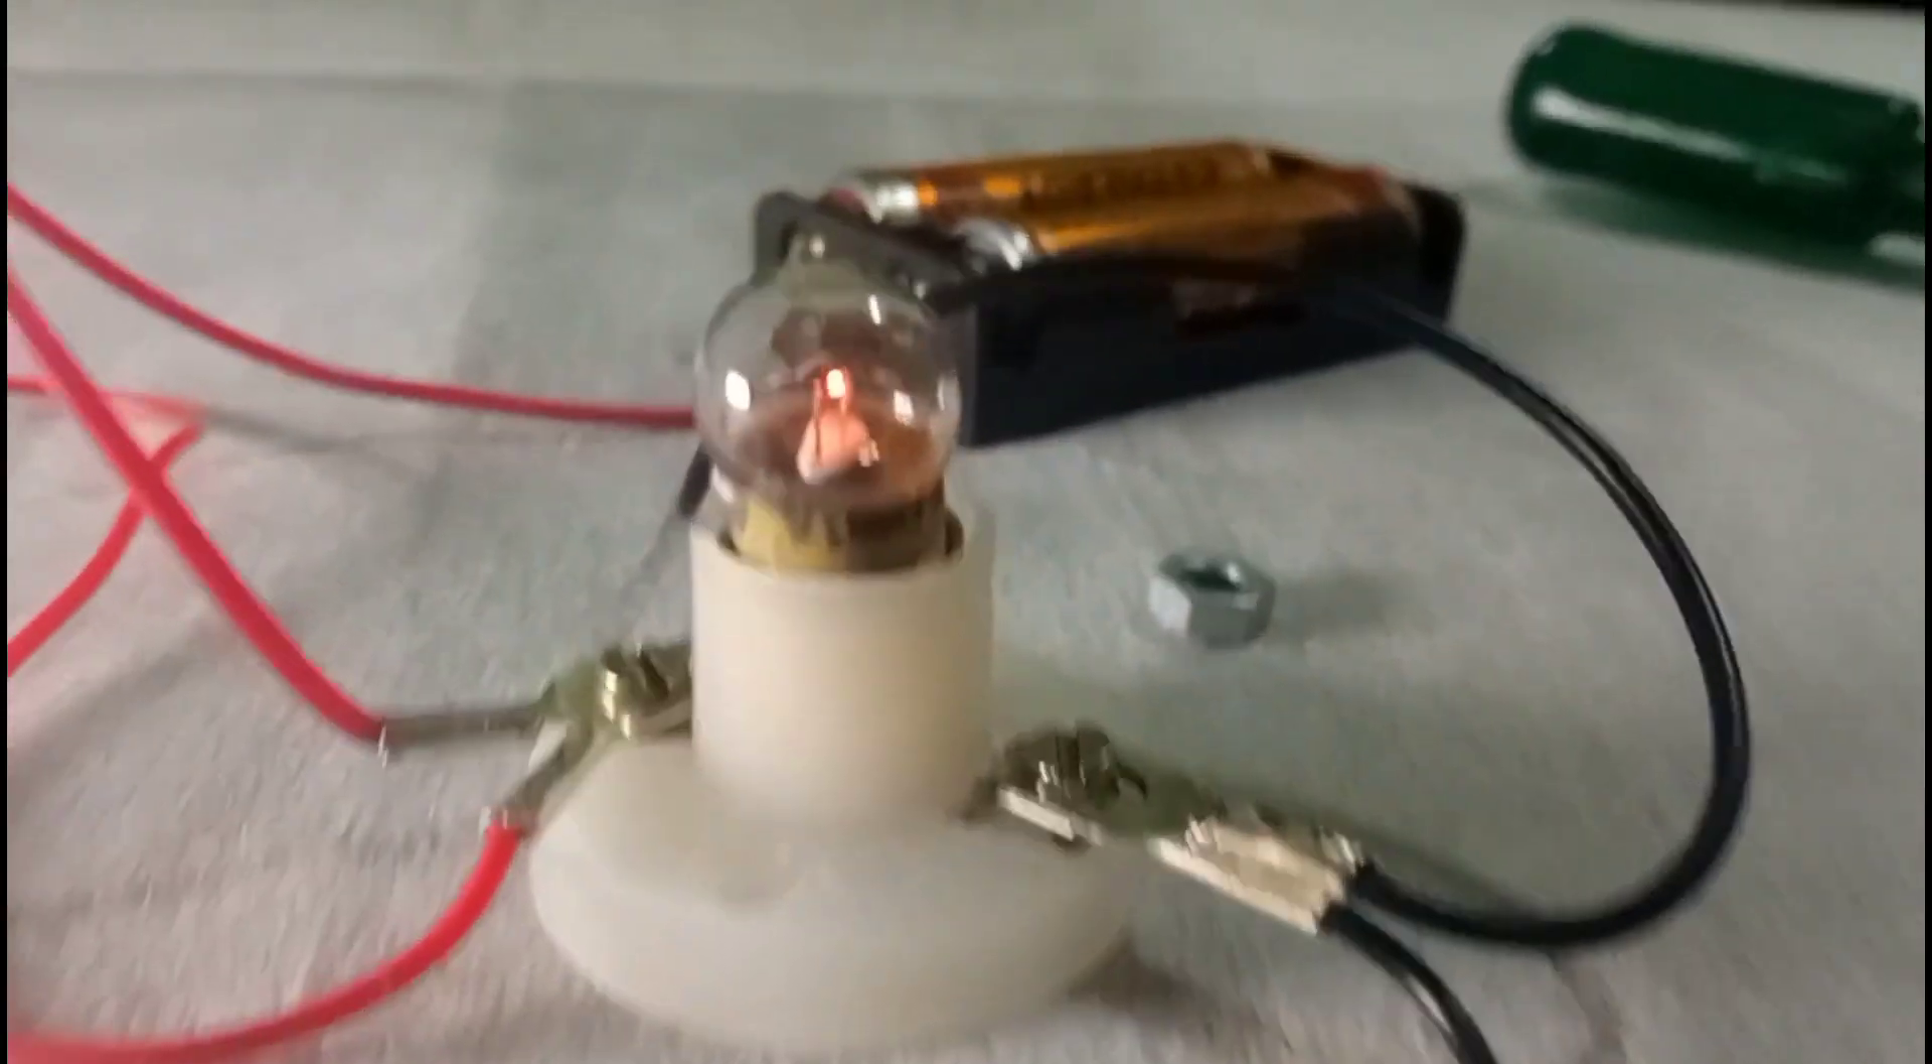Now we have connected the negative and positive wires of battery to the bulb.